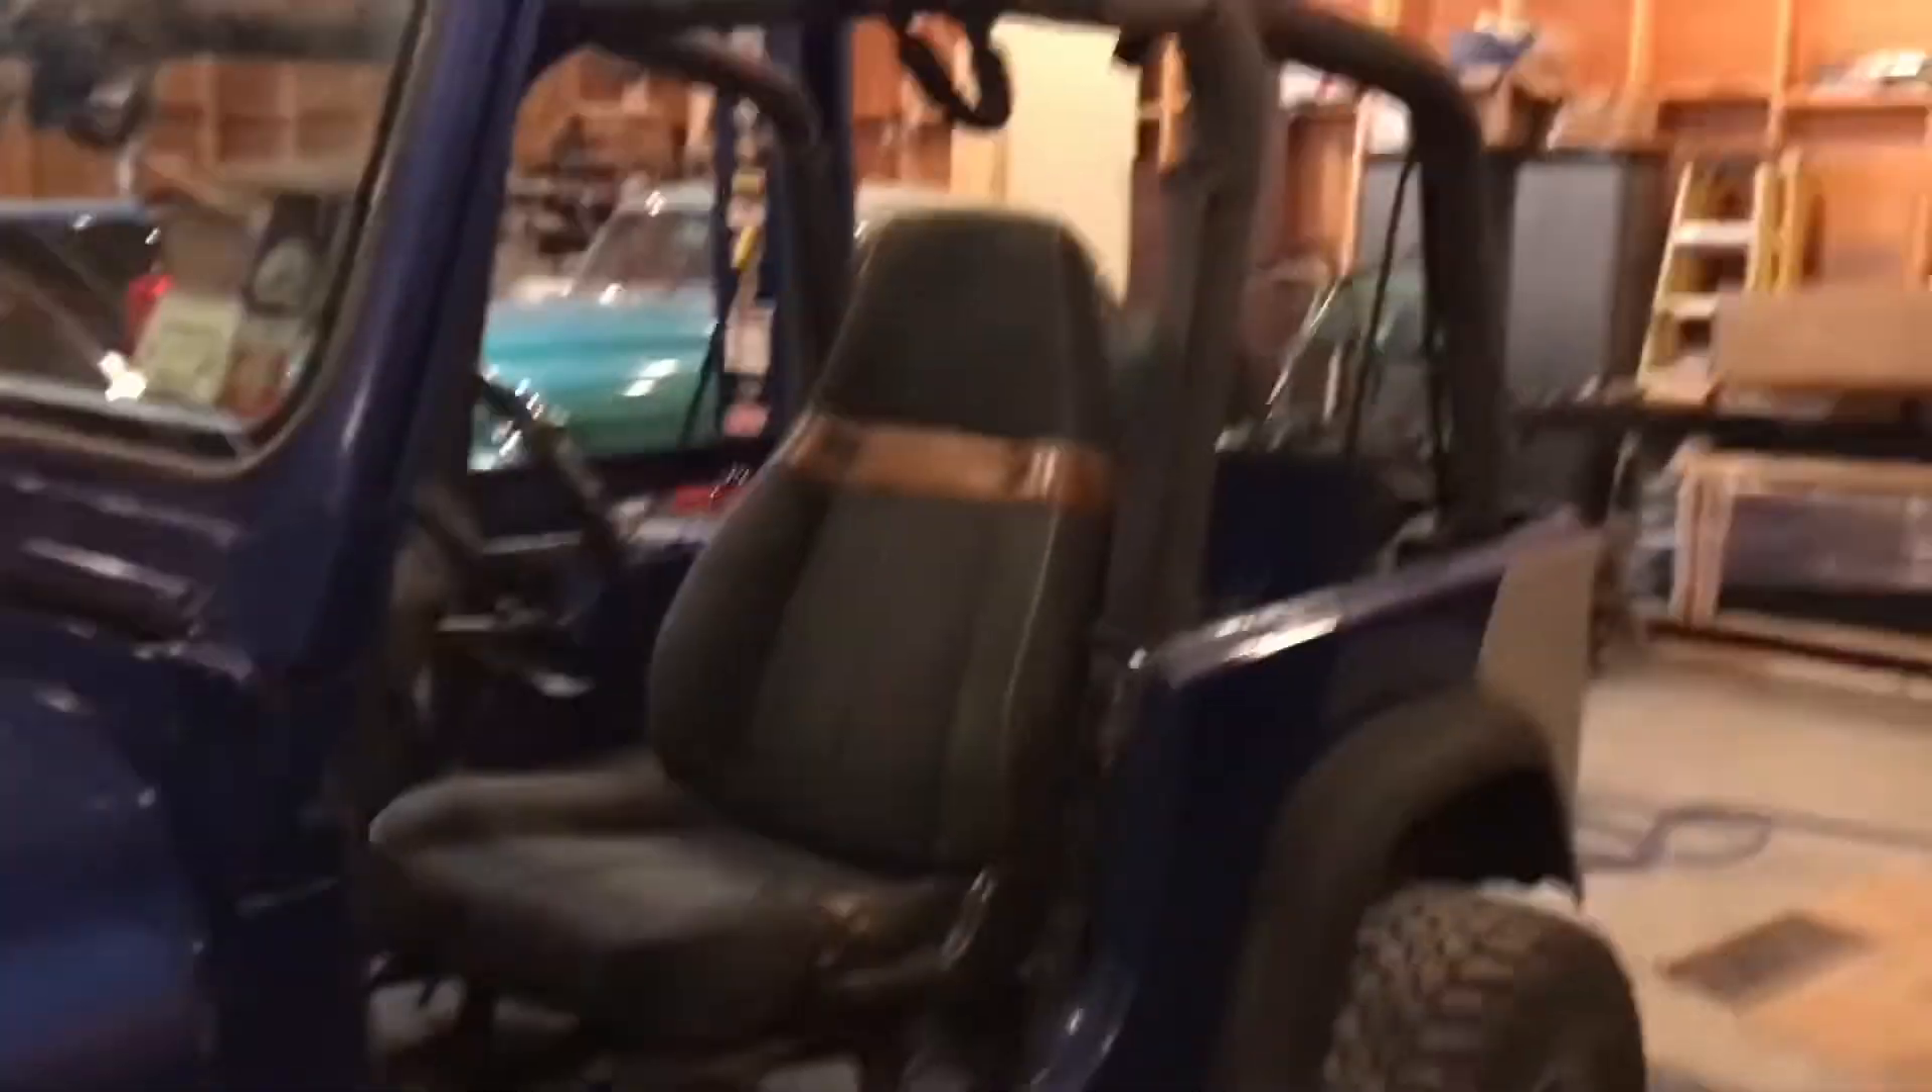So as you guys can see, I took the top off. I got the doors off.